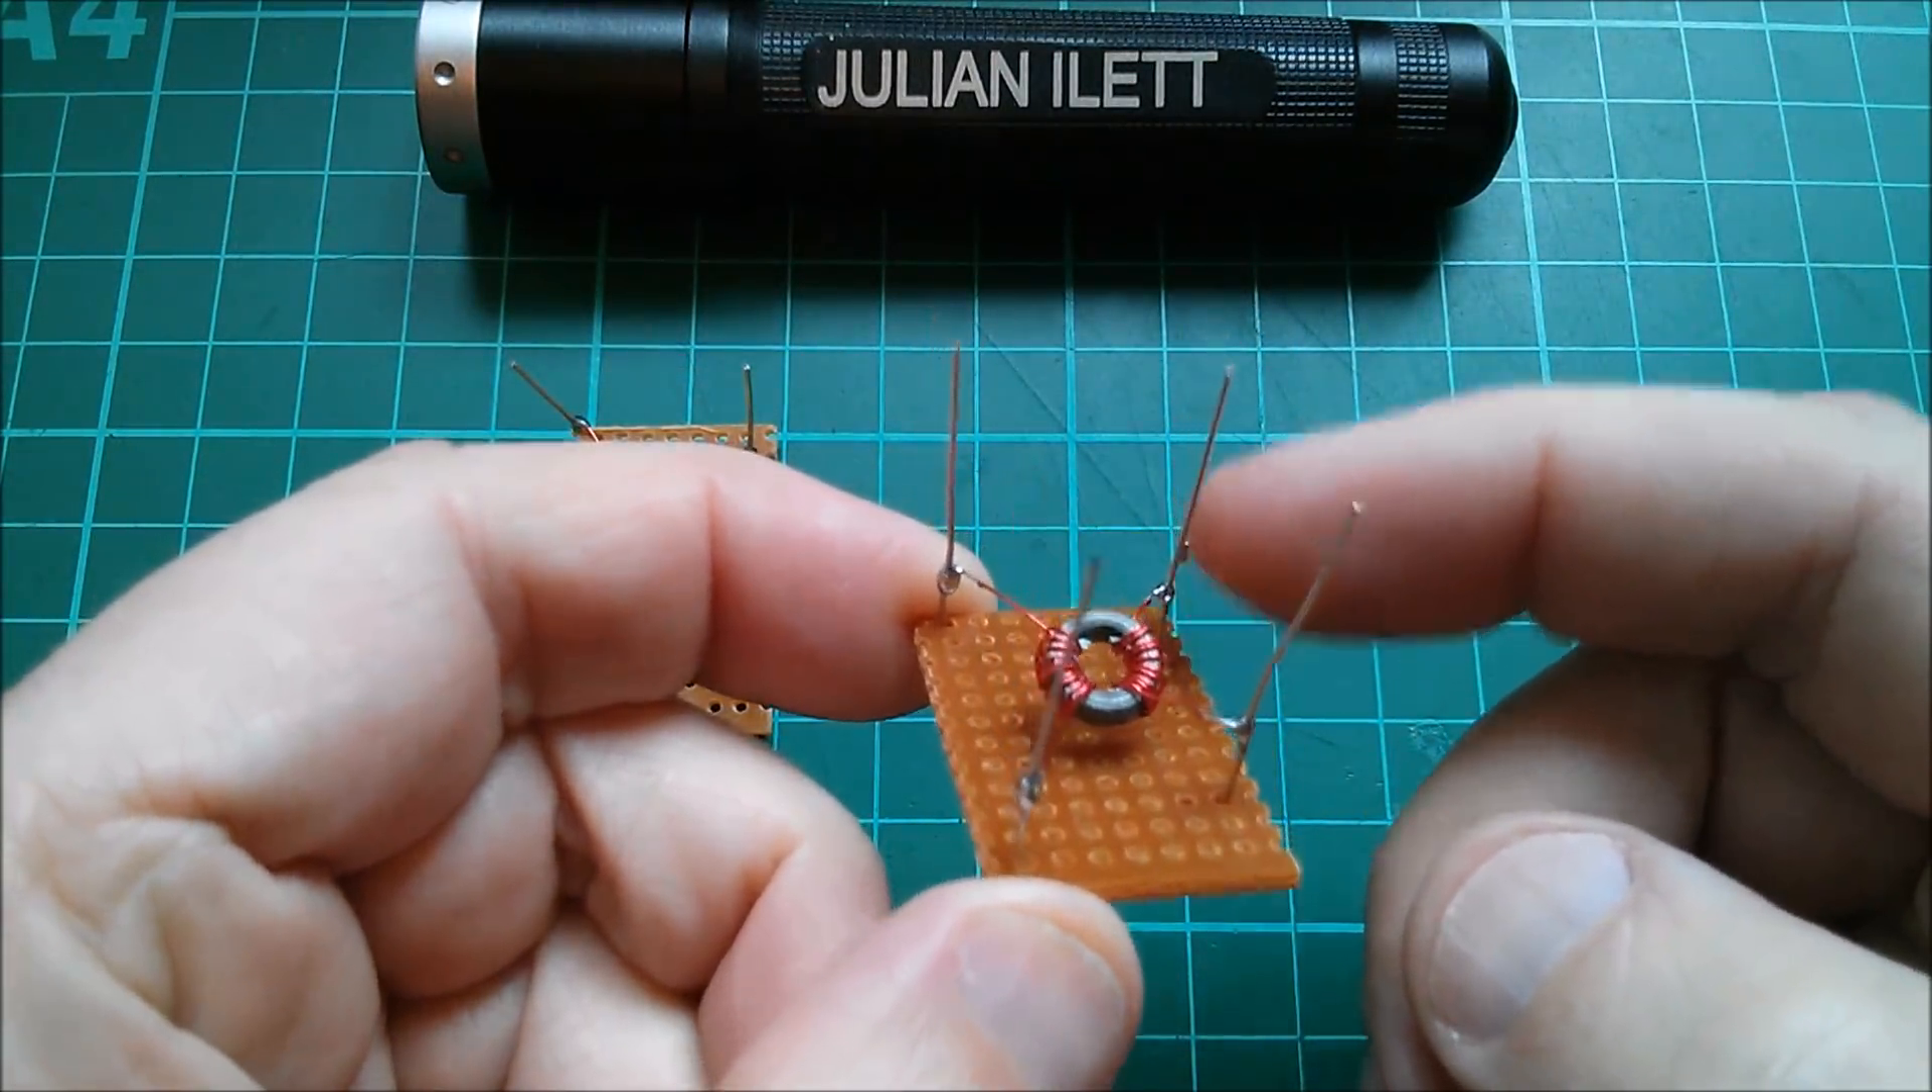I've put four pieces of wire sticking up out of the vero board and i've simply sort of hung the transformer off those four pieces of wire.